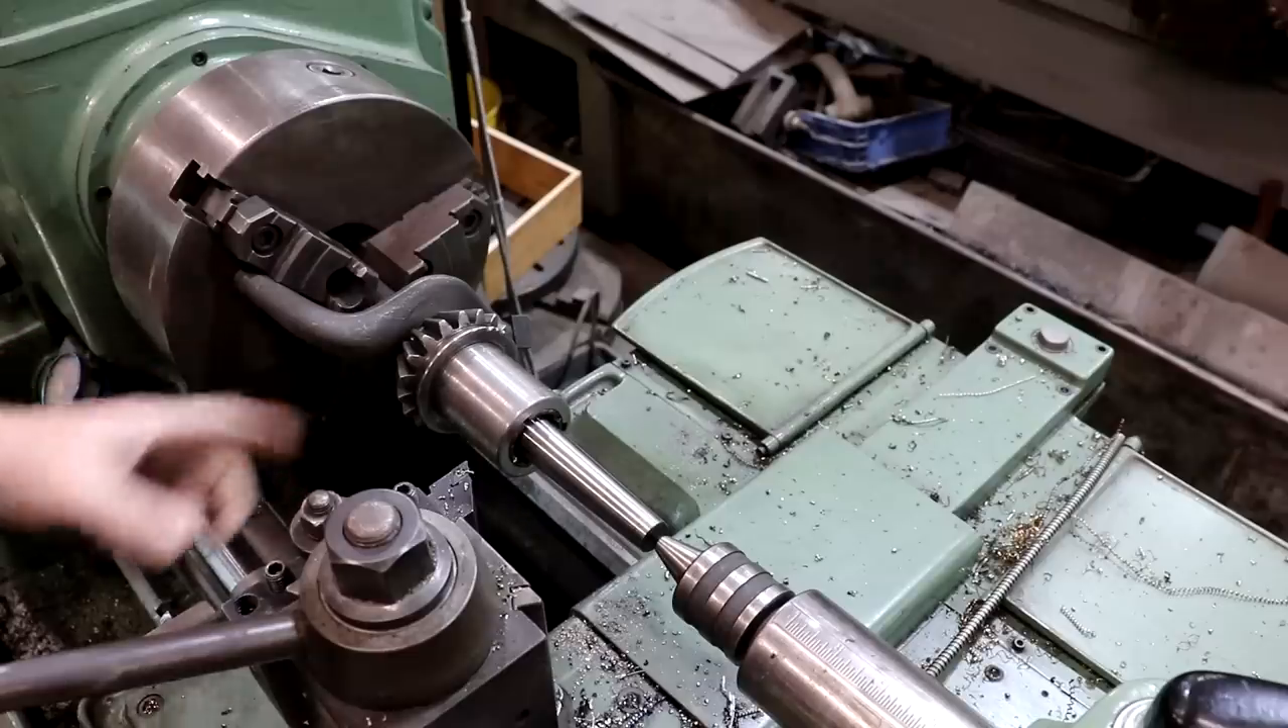All right, we can kind of take a look at our setup here. Now we've got our gear here mounted on the expanding mandrel.